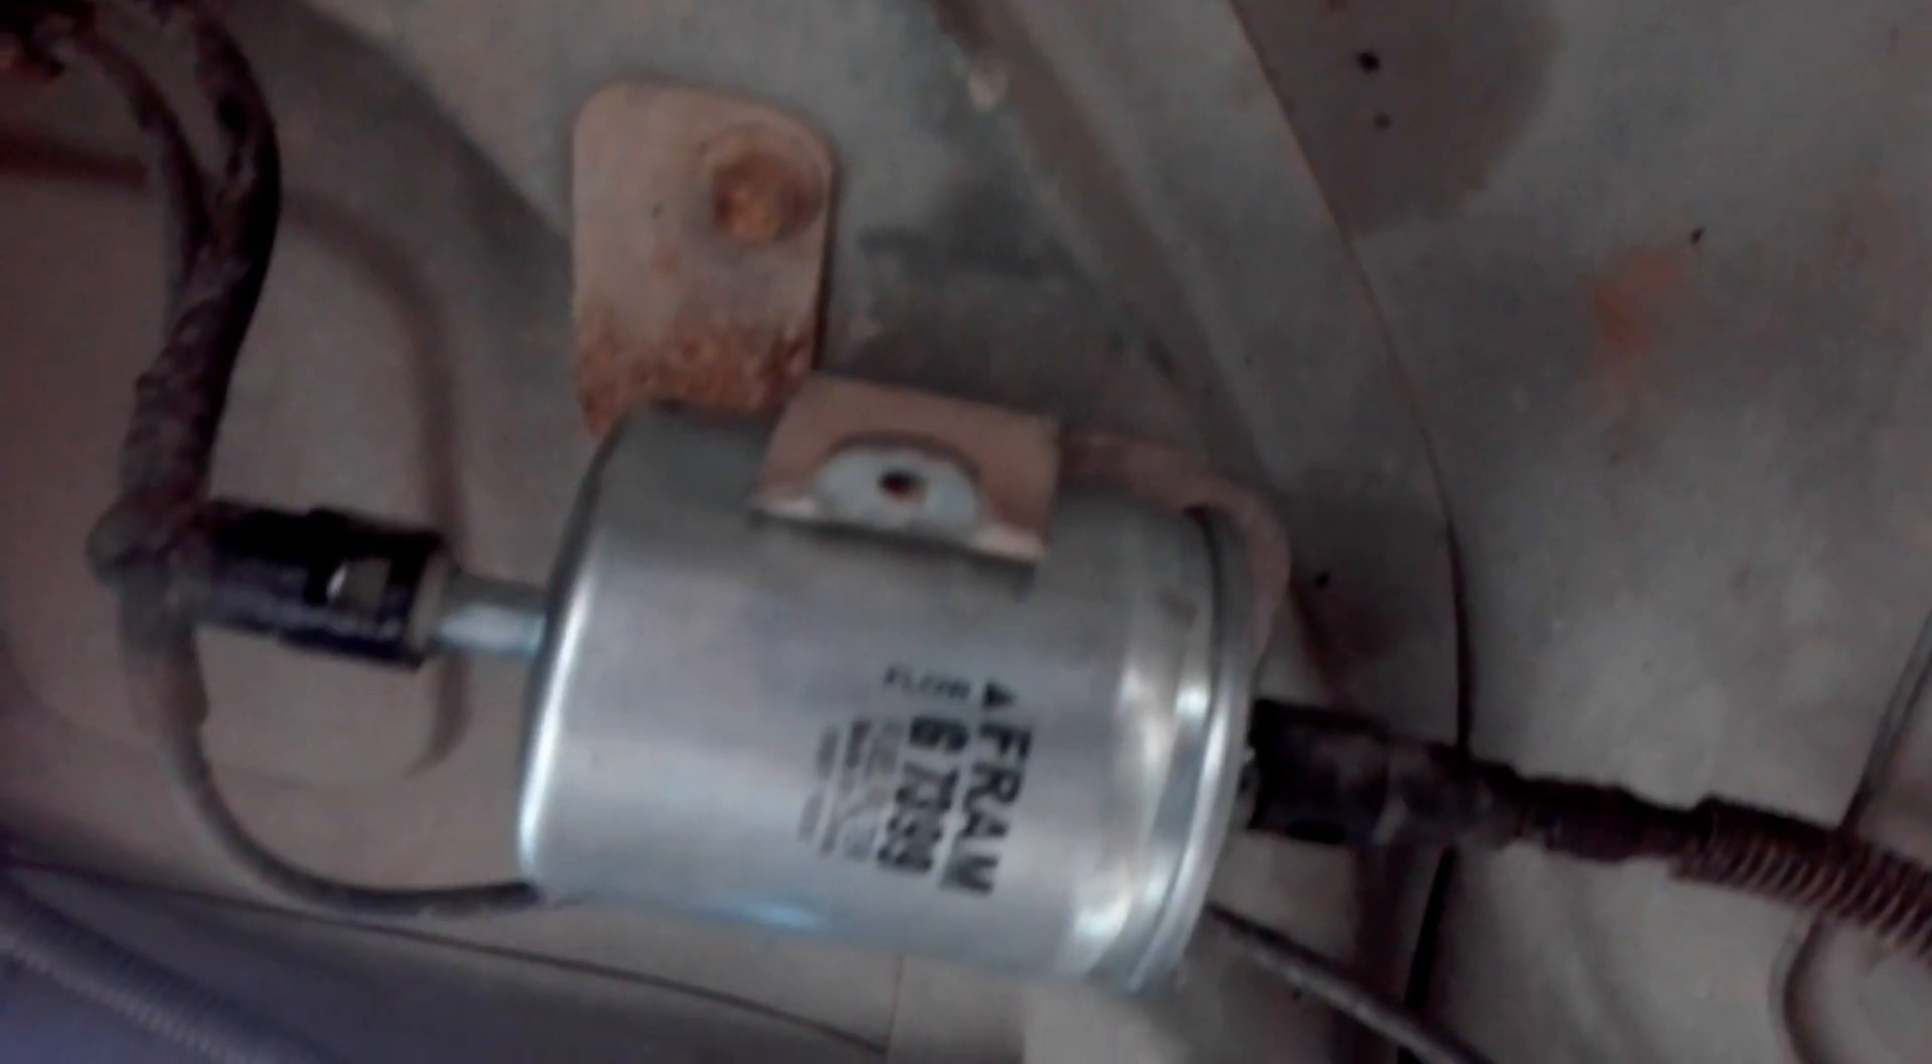Ya está colocado el filtro nuevo.